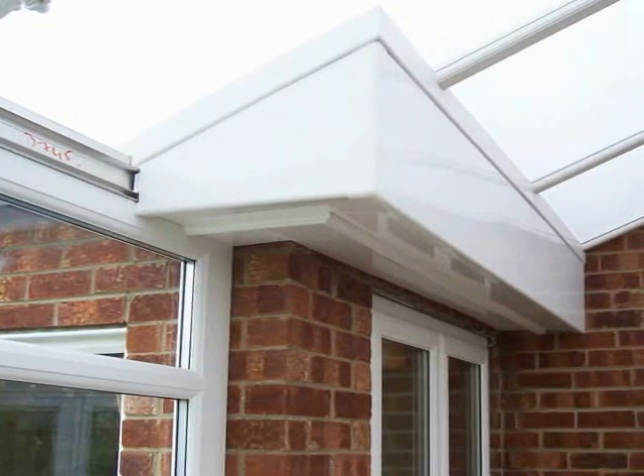Looking back into the conservatory now we can see the high end box gutter as it's all been clad in the UPVC.